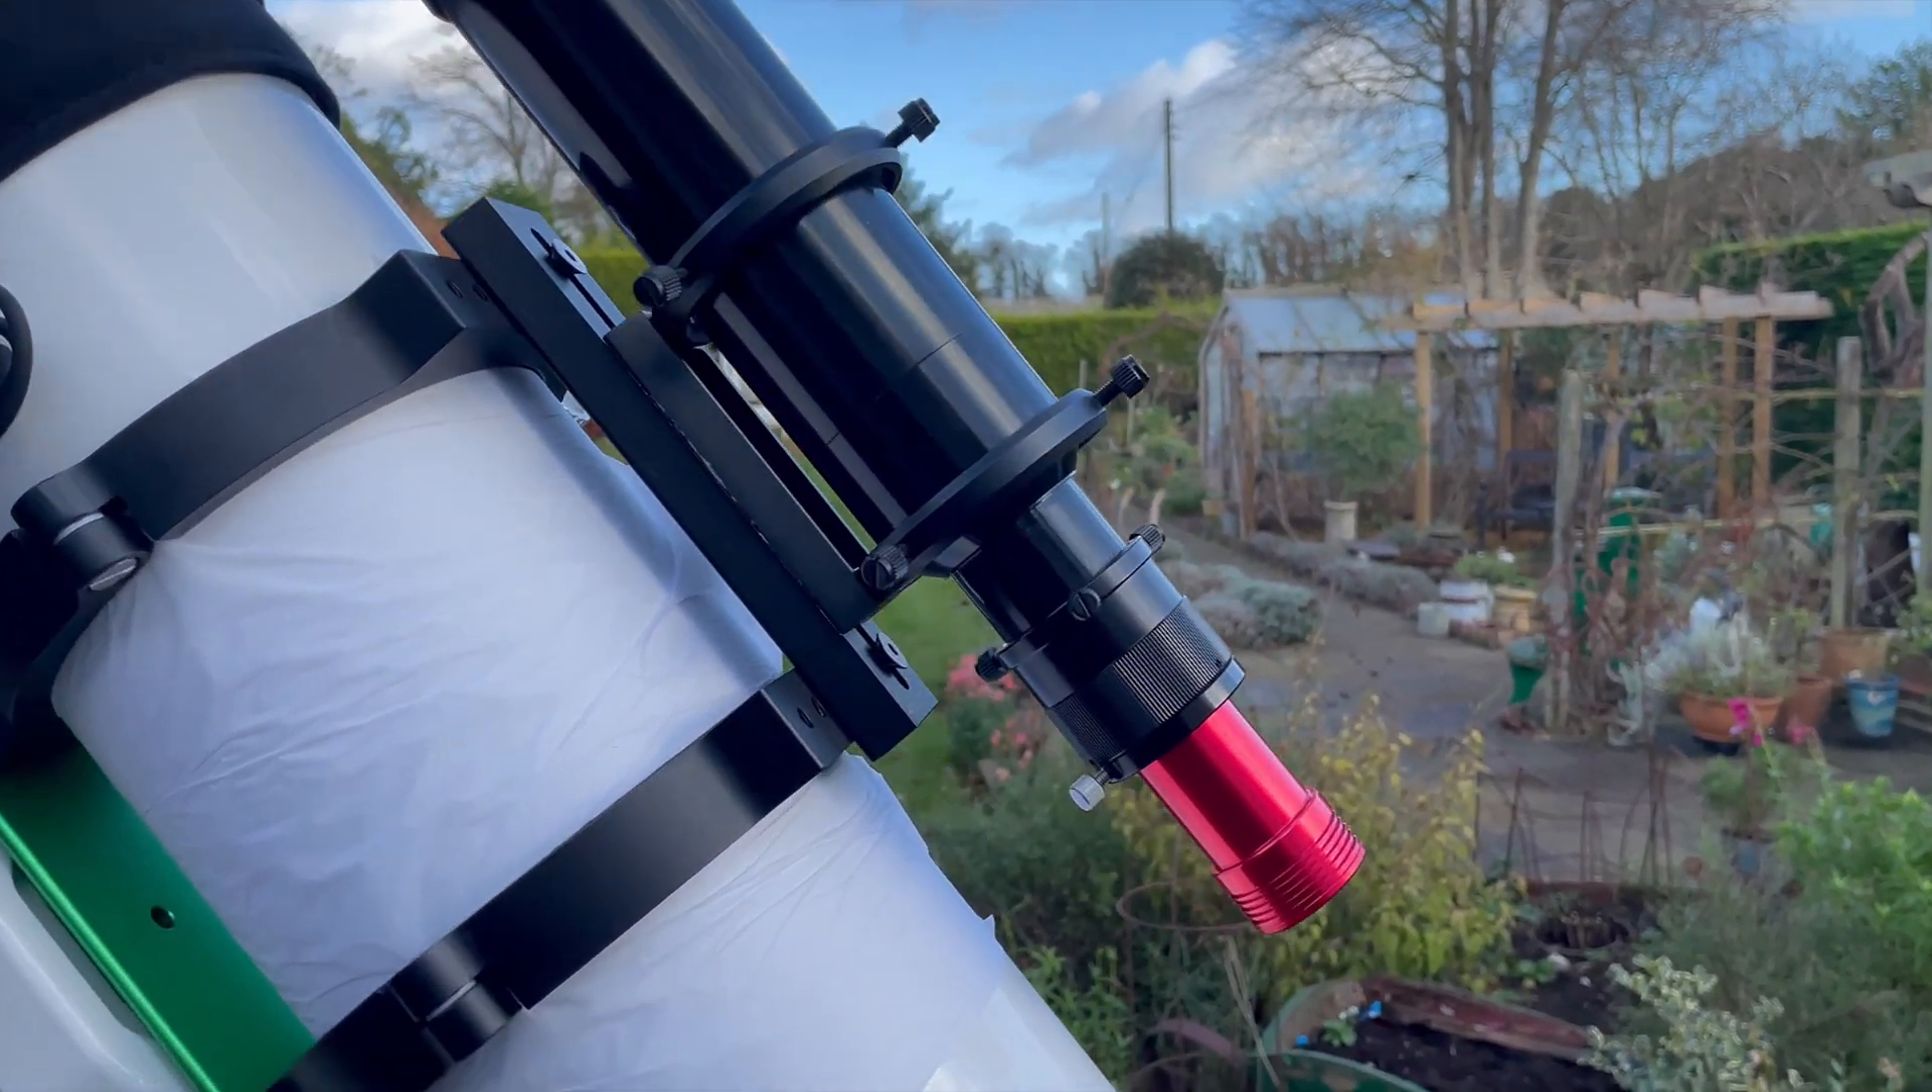I've managed to attach my guide scope on the top, which is the WO 60mm, which has a 280mm focal length guide scope.